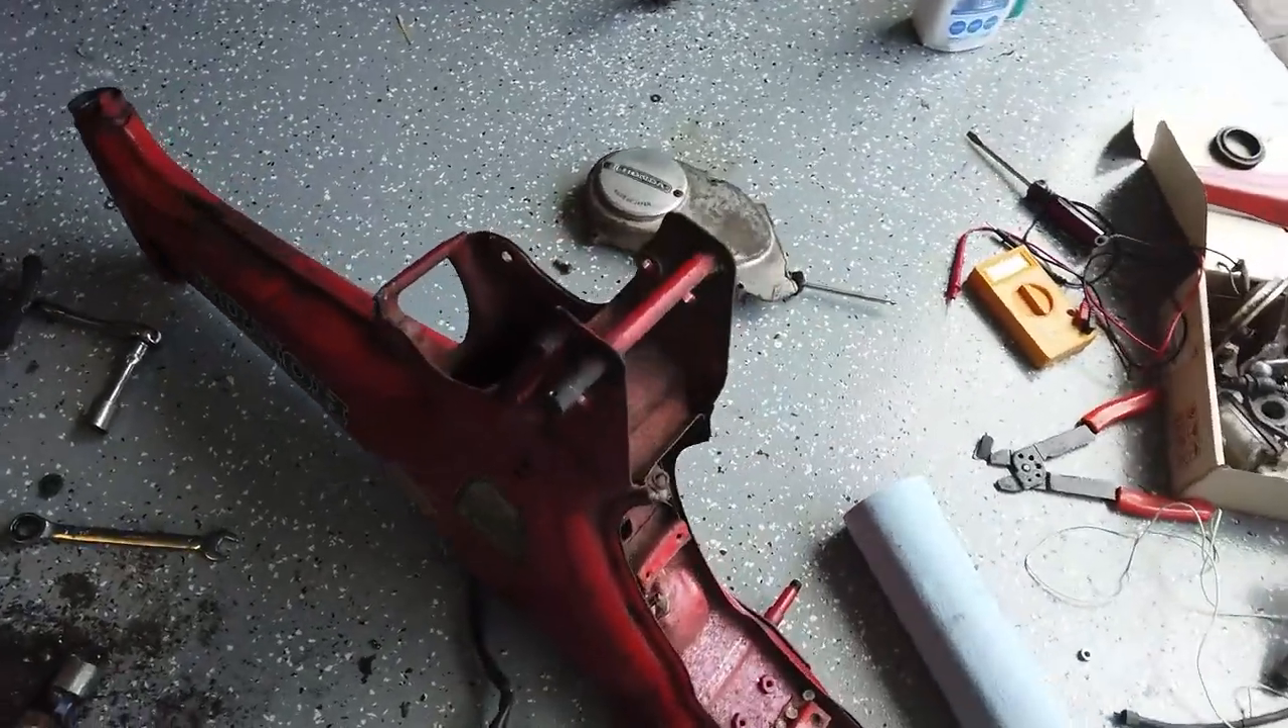Okay and that's it the frame is completely apart.